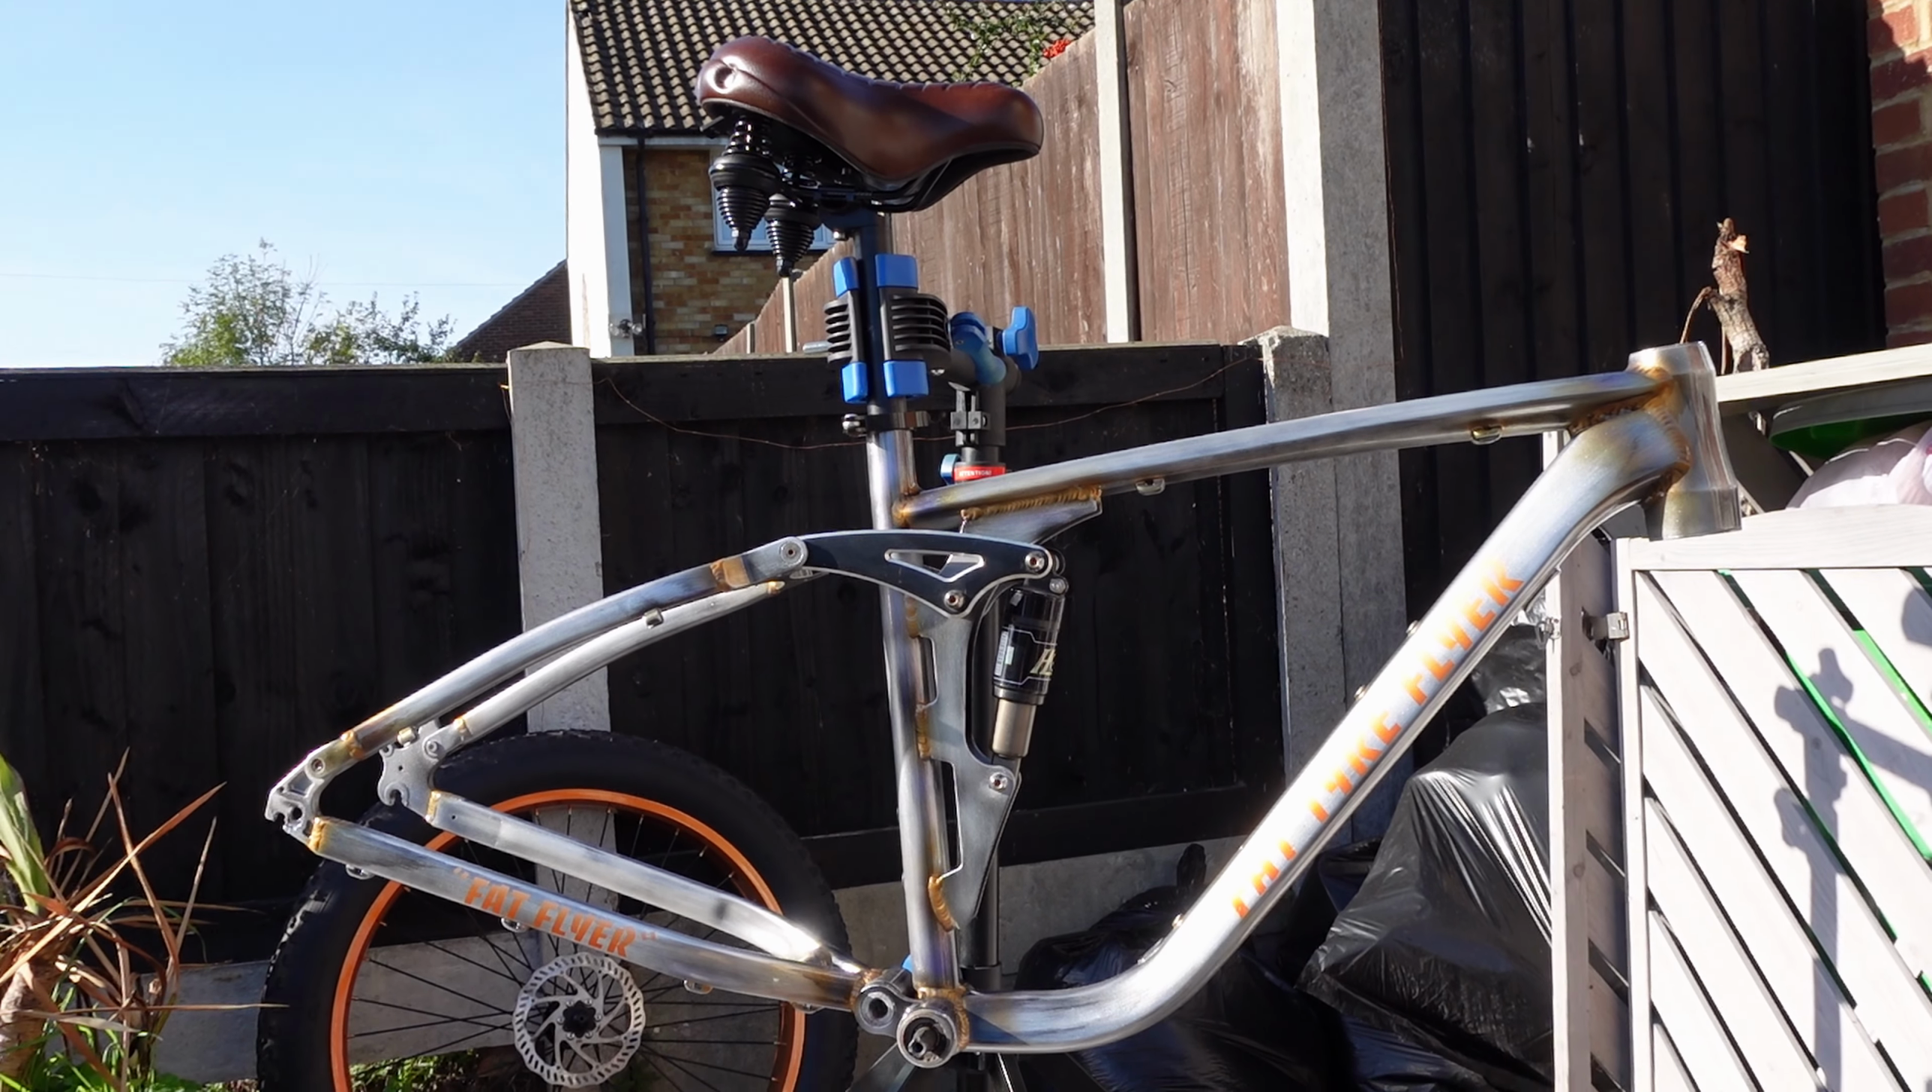She's all up on the stand seat post is in the new retro seat is on.